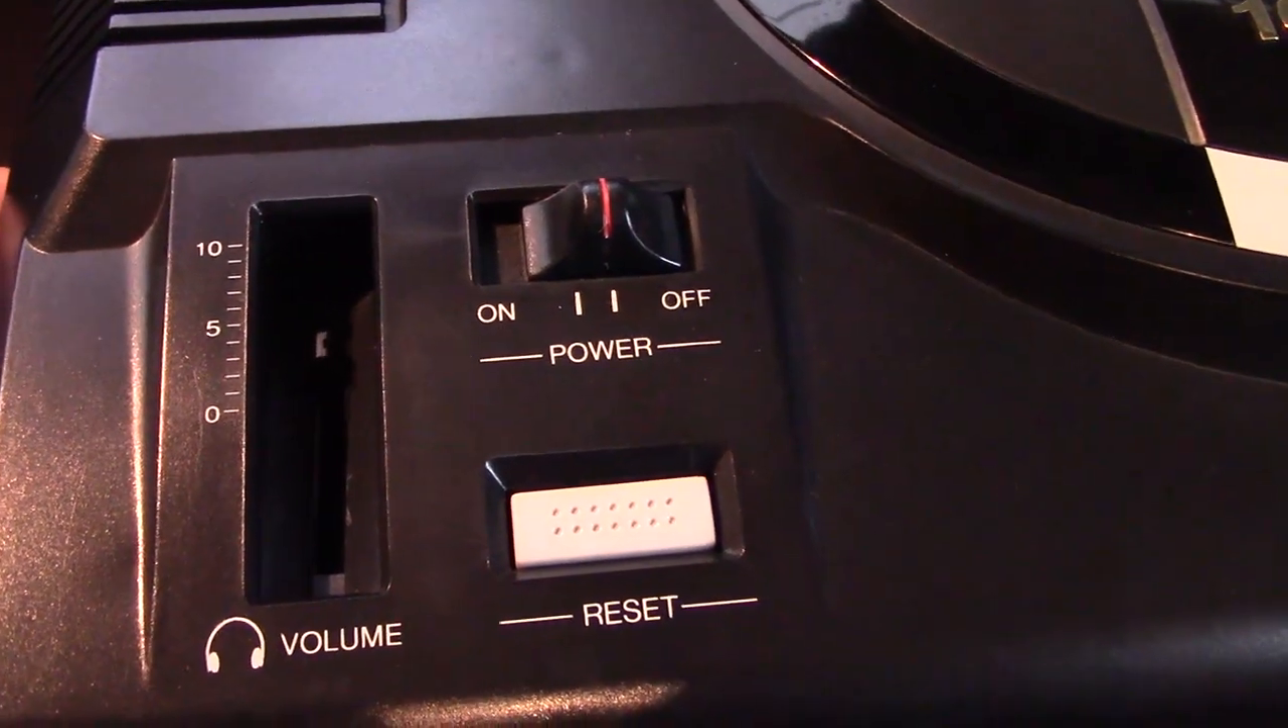The volume control doesn't have the thing on top.